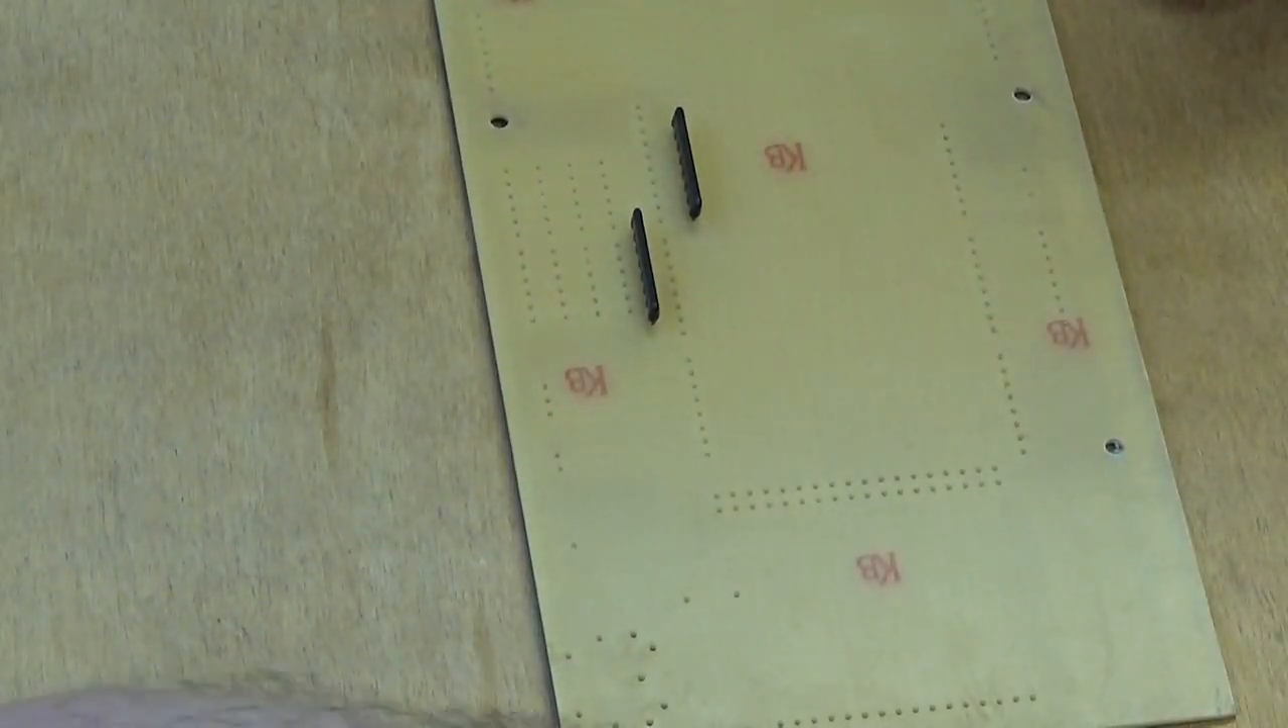So that's the two resistor packs done.